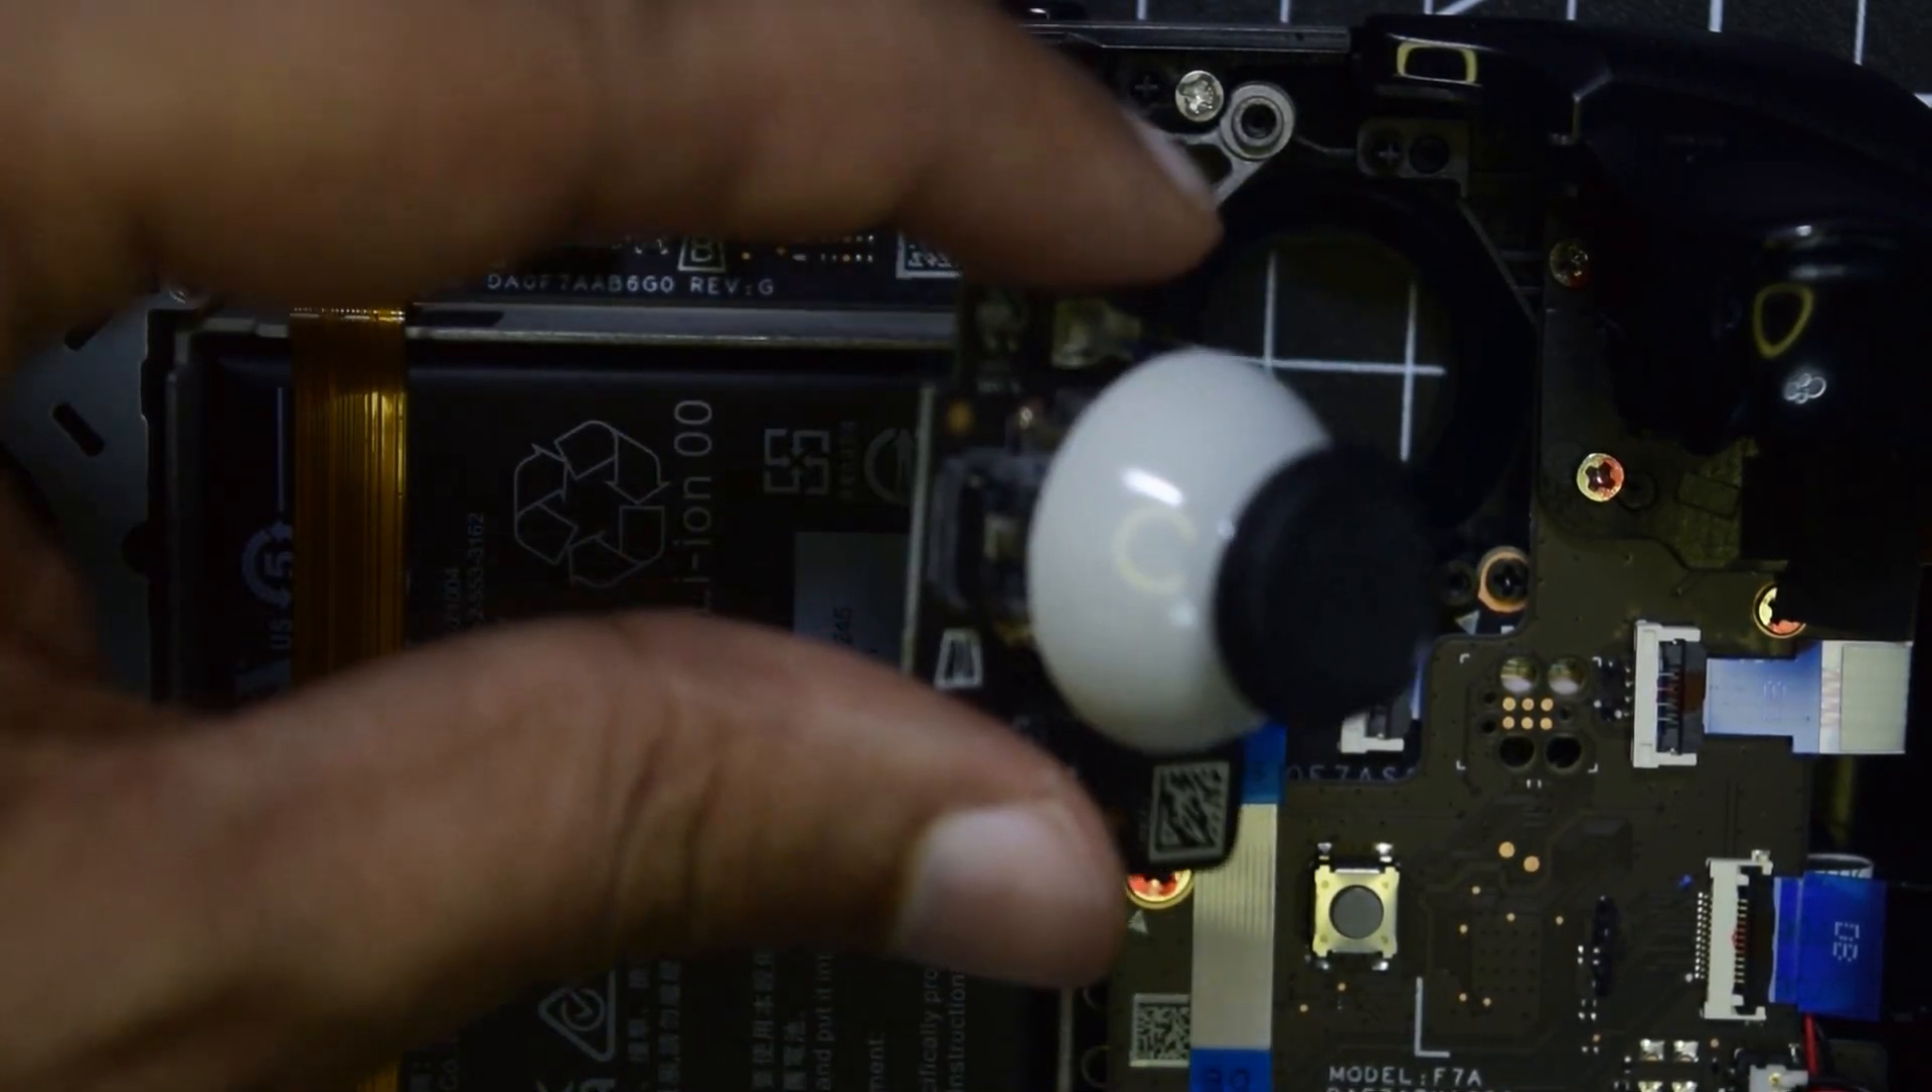So as you can see your left joystick had came out. We will do the same thing for the right one.